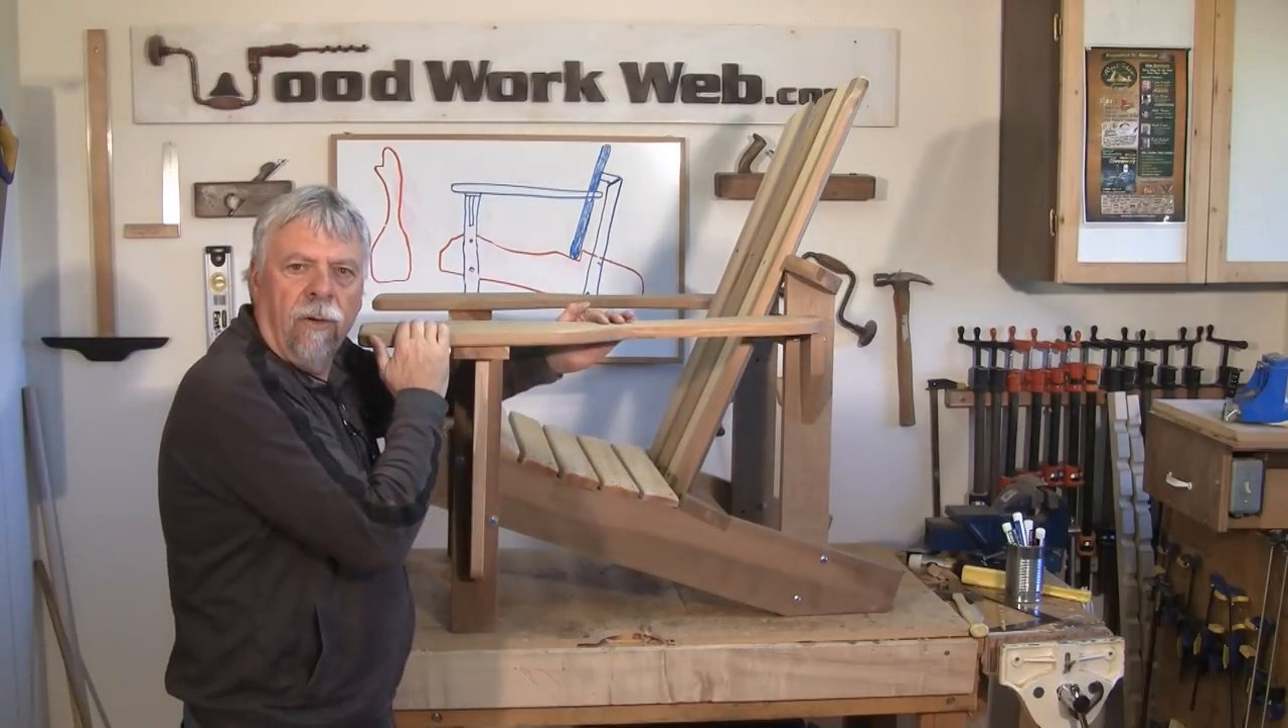I've got the arms on now and that concludes the making of the chair.